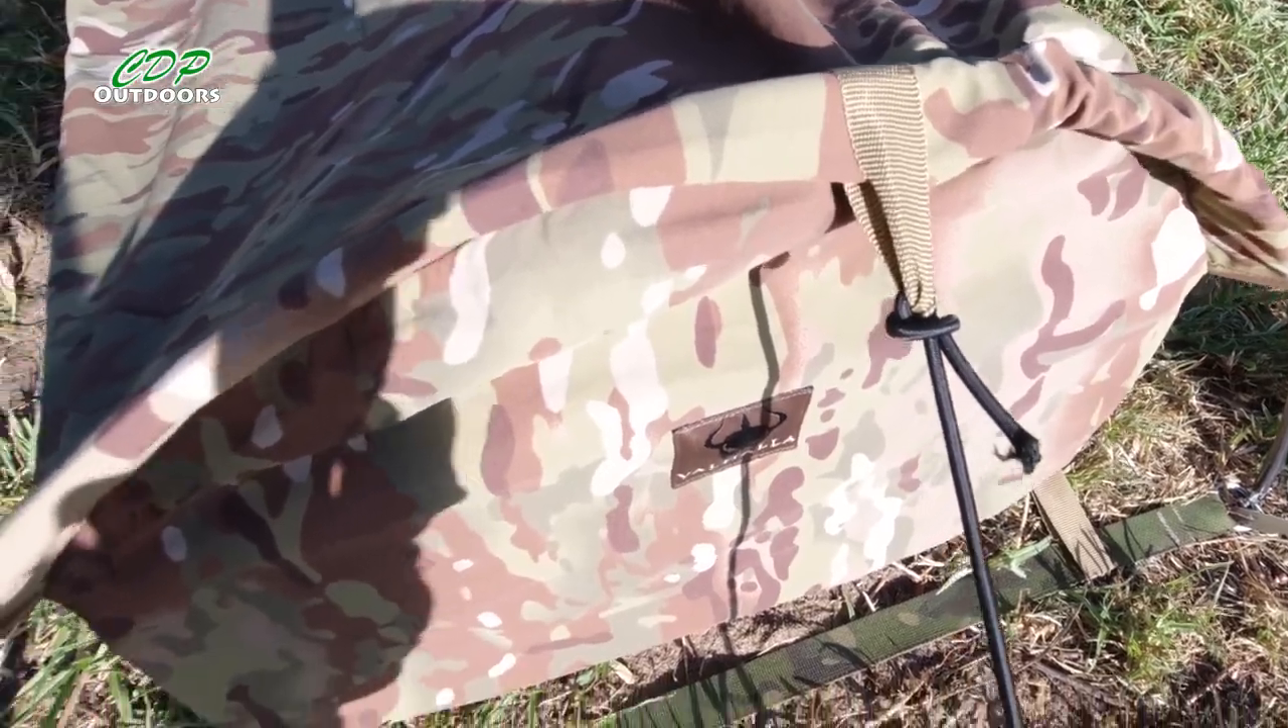That bungee's gone up to that tie-out point.